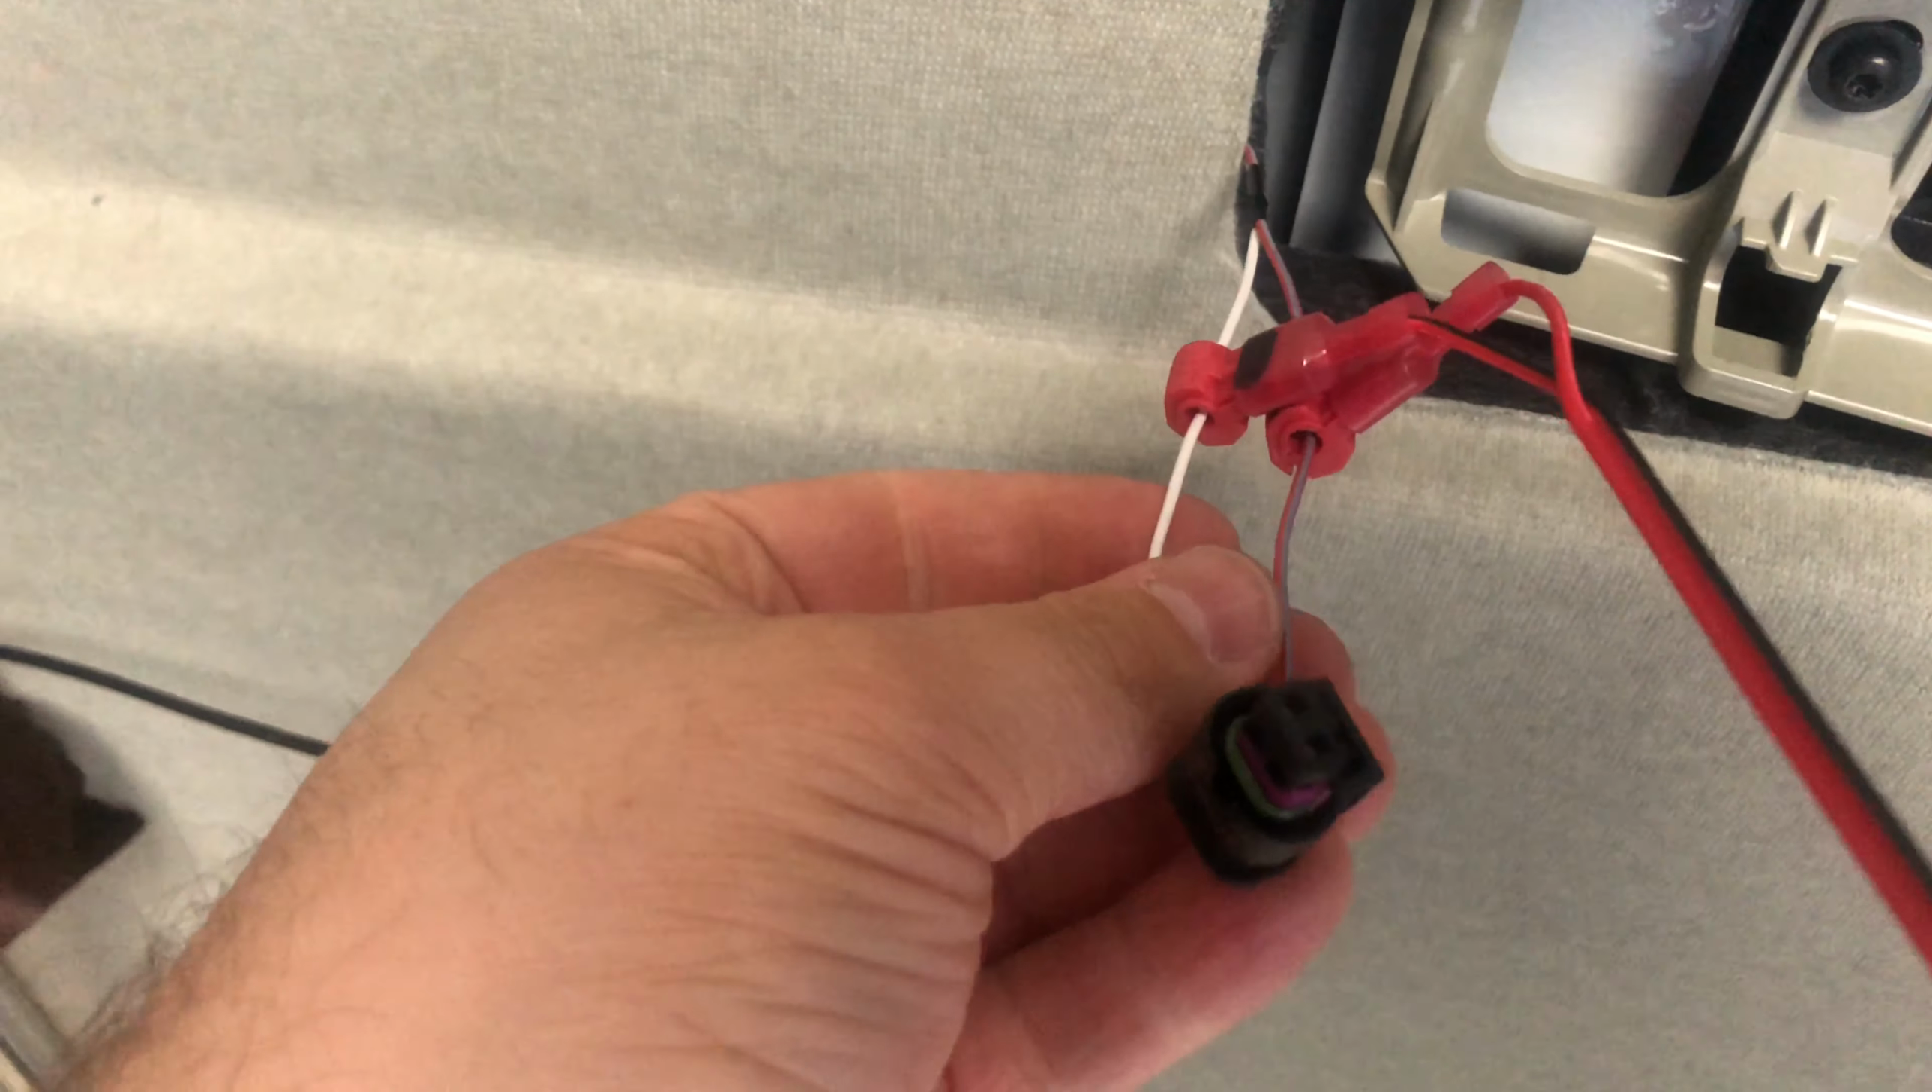Ya tenemos el cable original con las dos pinzas que son bien aisladas y bien puestas a su sitio.